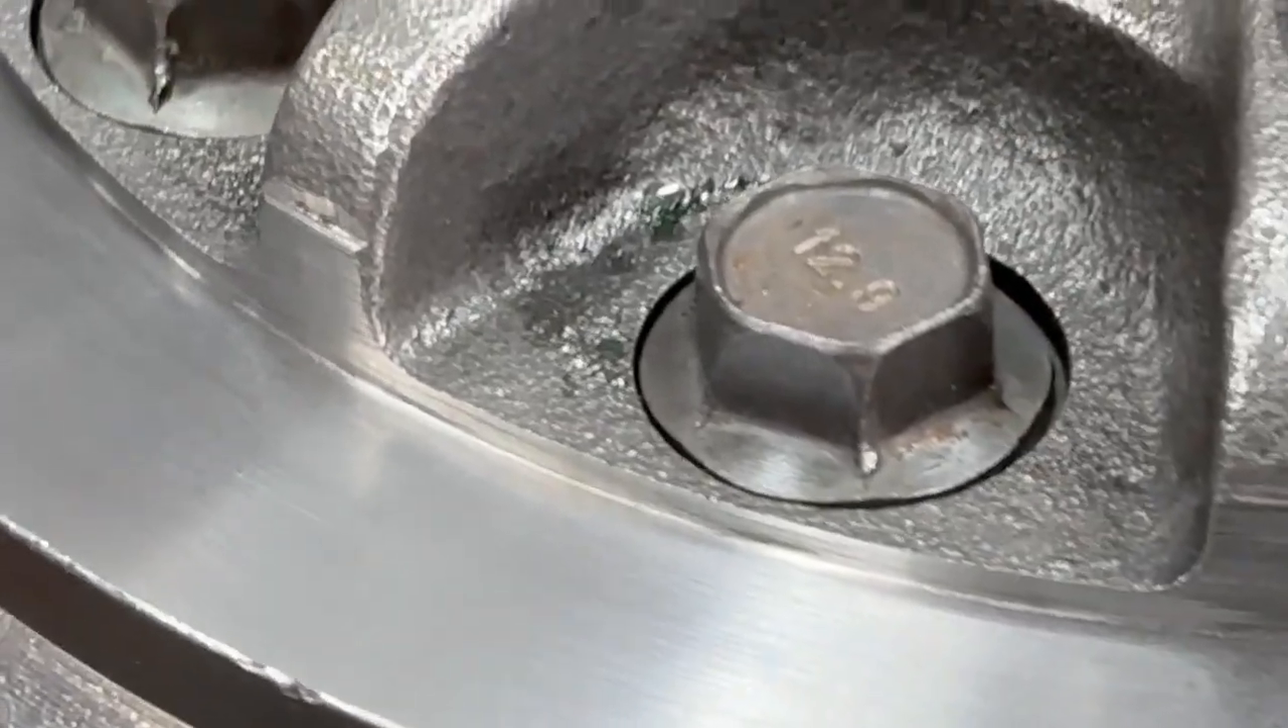We've got the 12 .9 grade flanged head bolts that fit in there perfectly.